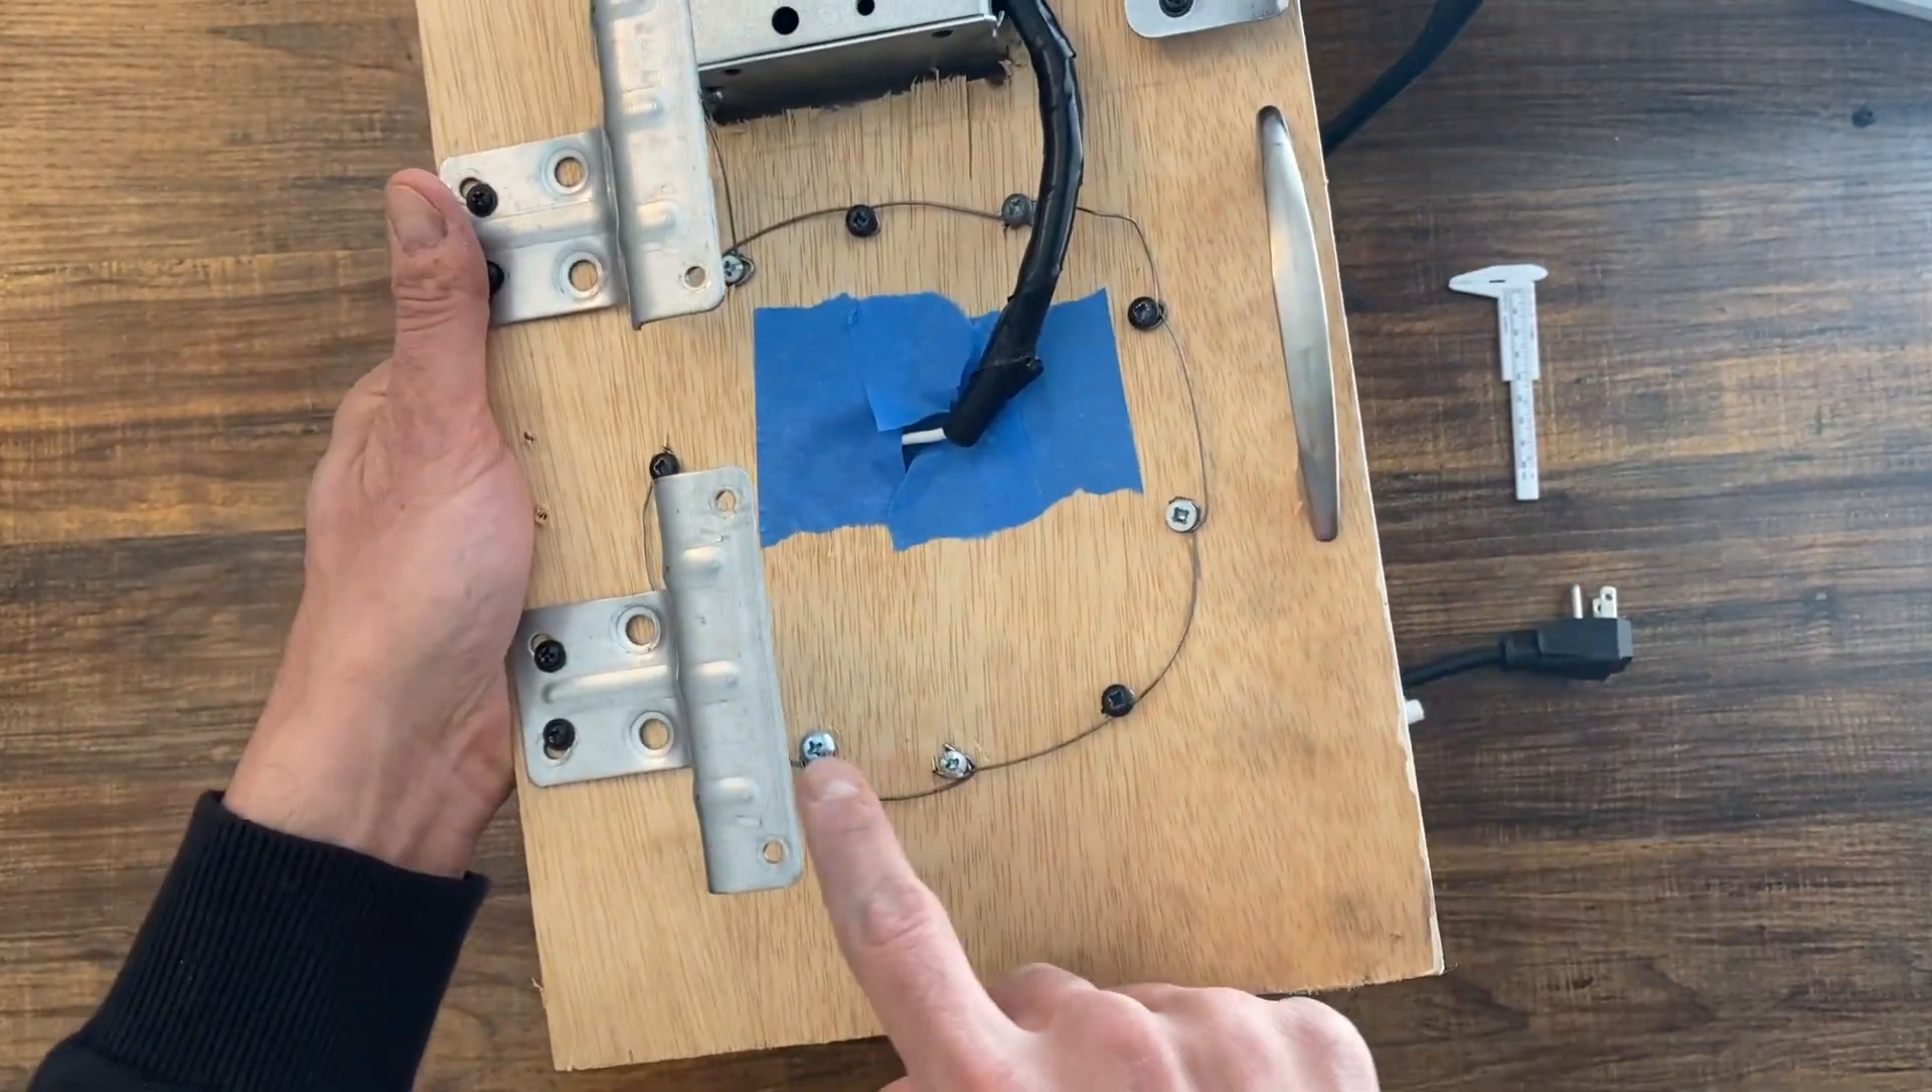I drilled around the socket and behind the socket I put these screws so everything is connected to ground.